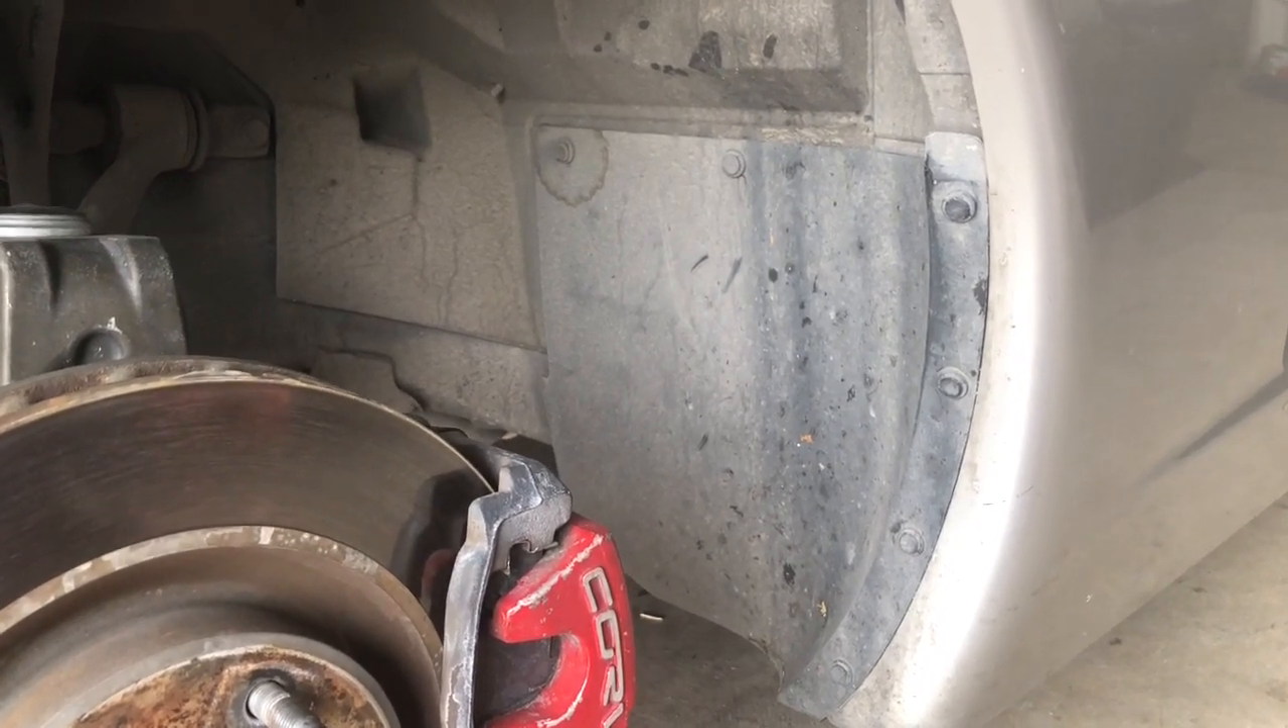Okay so we've got a car up in the air we got the front wheel off.